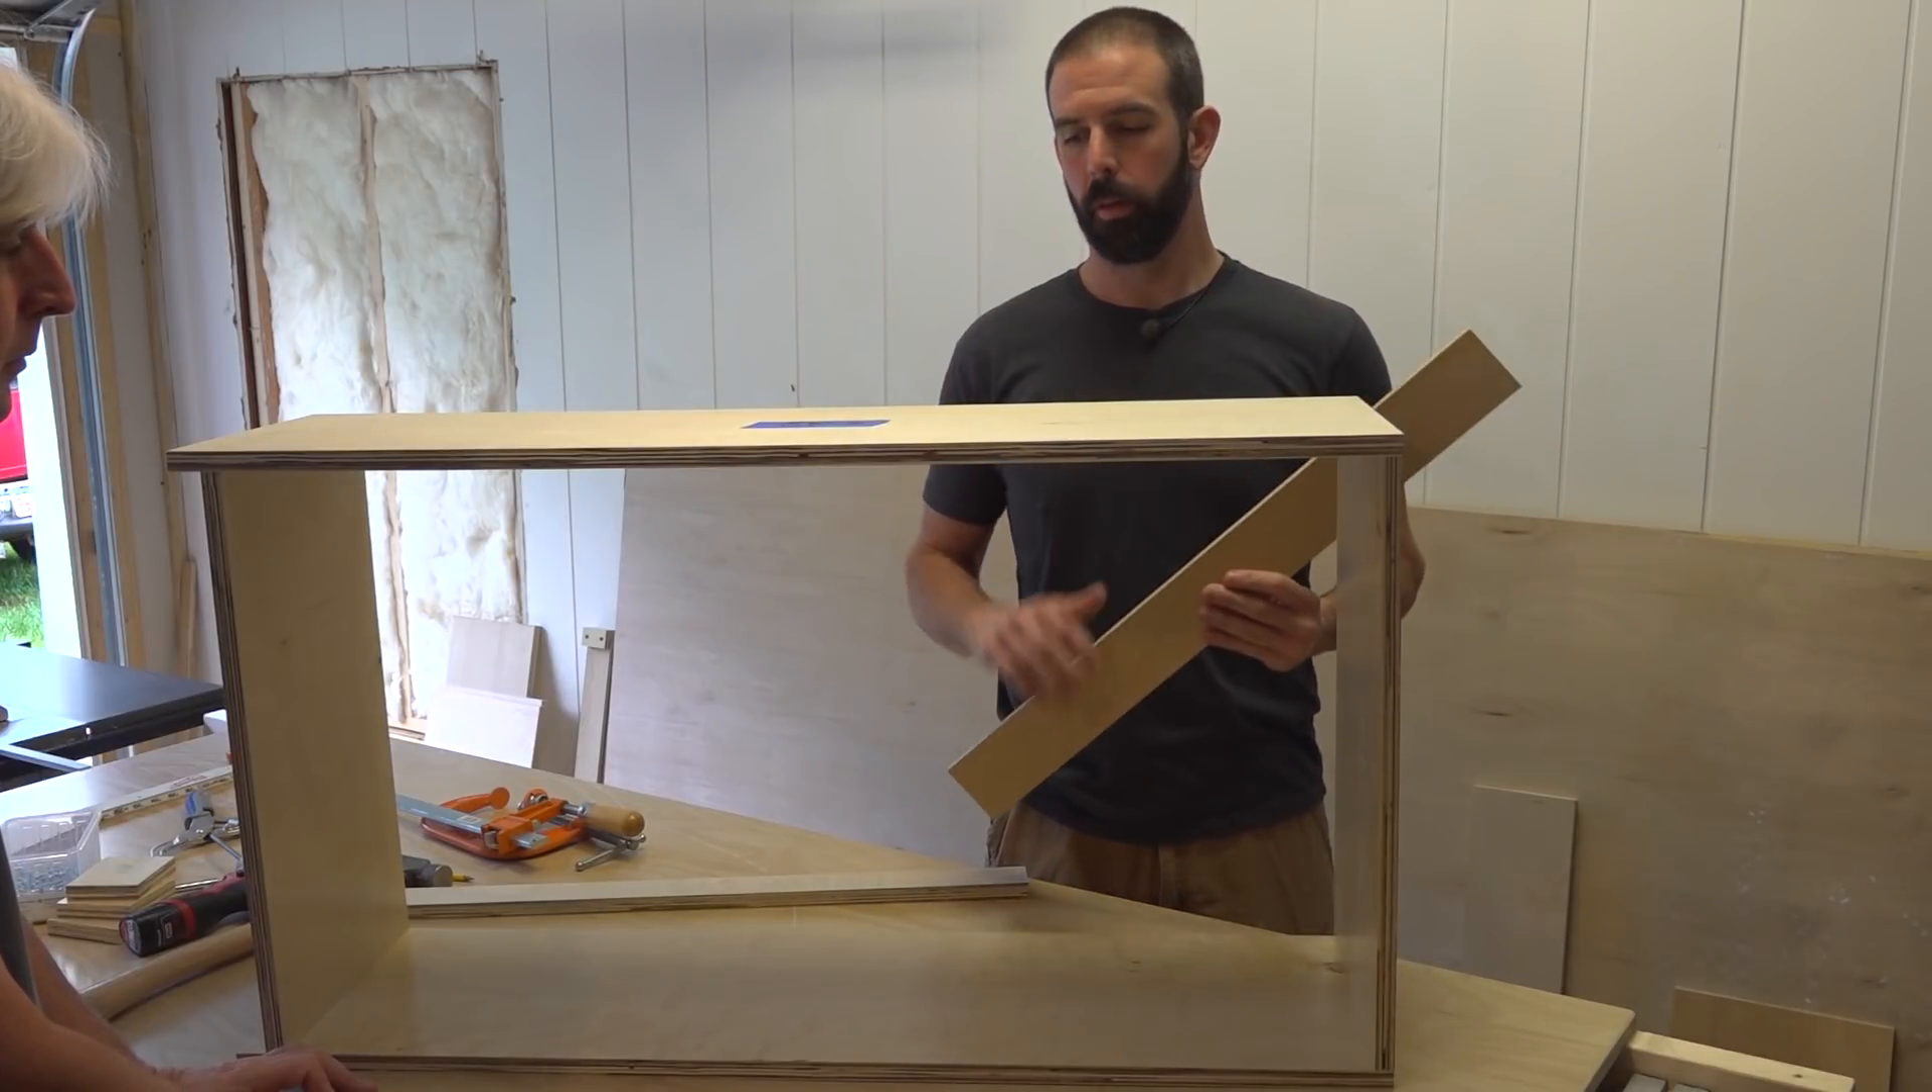Okay guys we've got the box assembled now we just need to put stretchers in the back to be able to secure it to the wall.